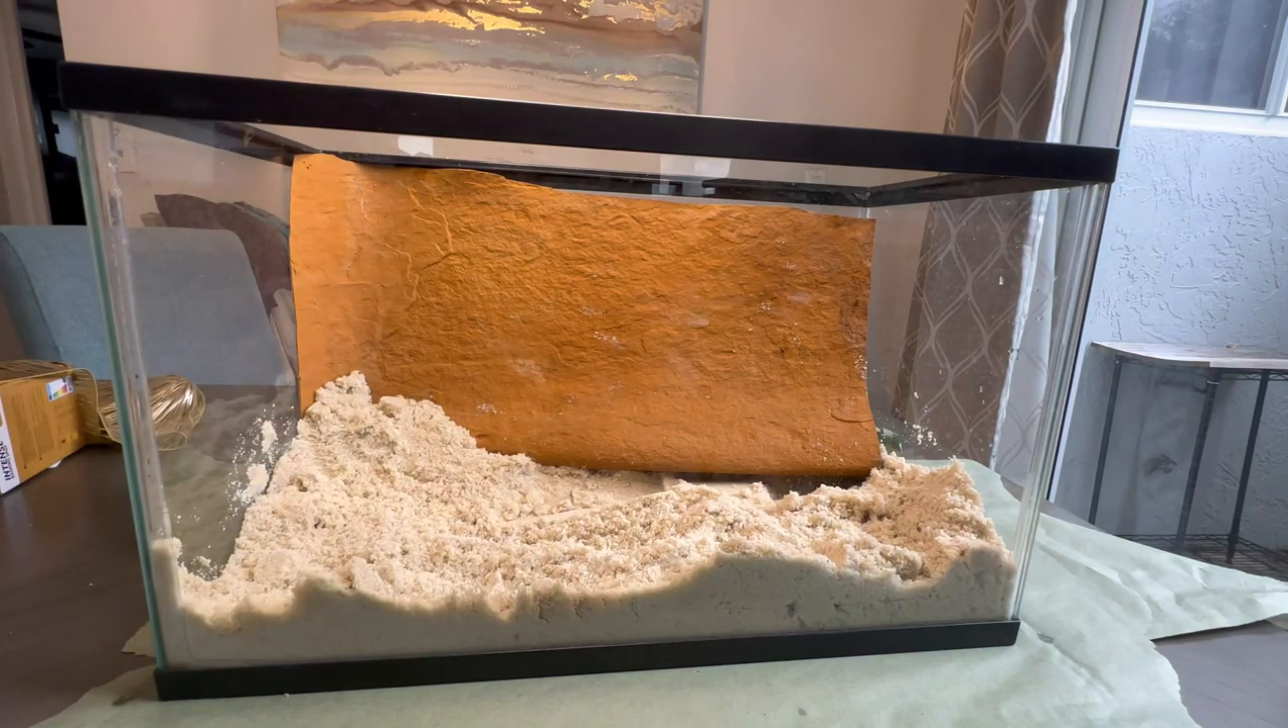The background is popping out a little too far, so I'll use some rocks to push it back.